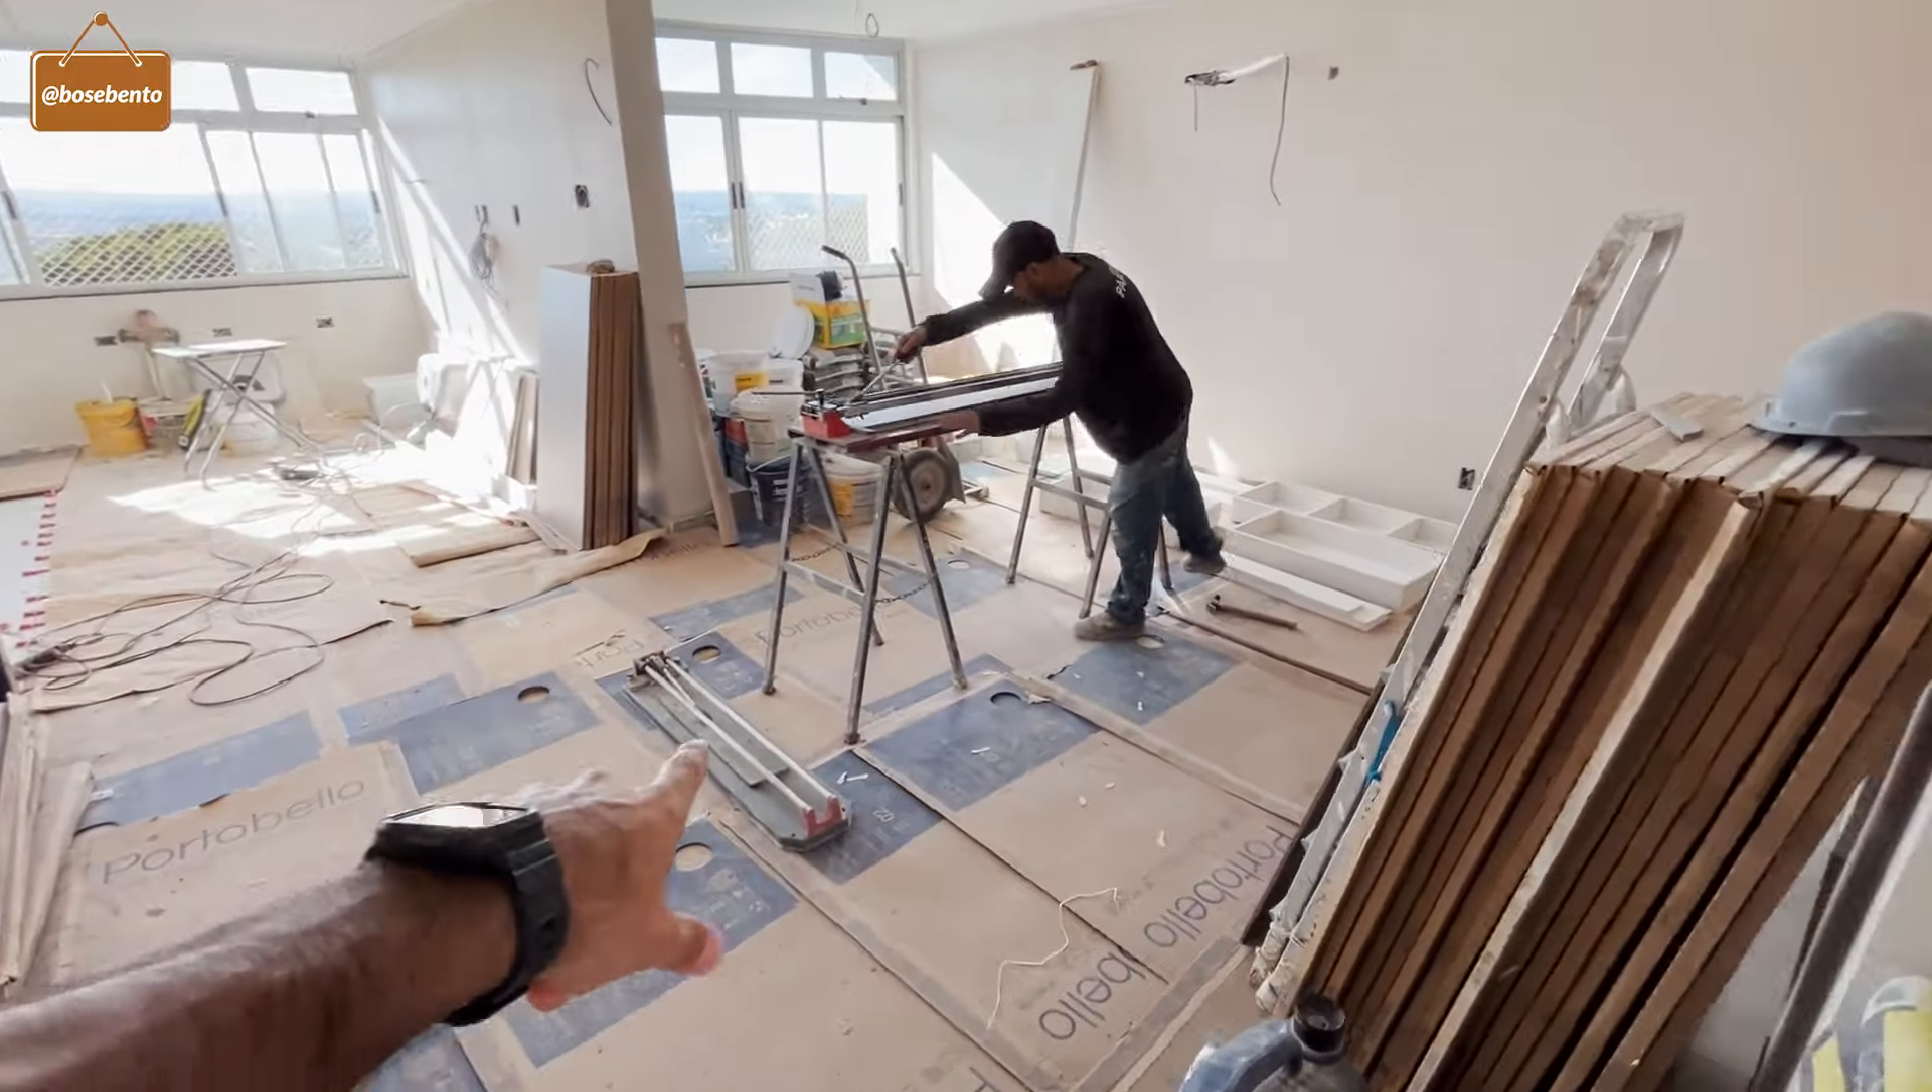E avançando aqui para a sala, toda essa área do piso aqui, vocês estão vendo que a gente já colocou as caixas por cima, né?